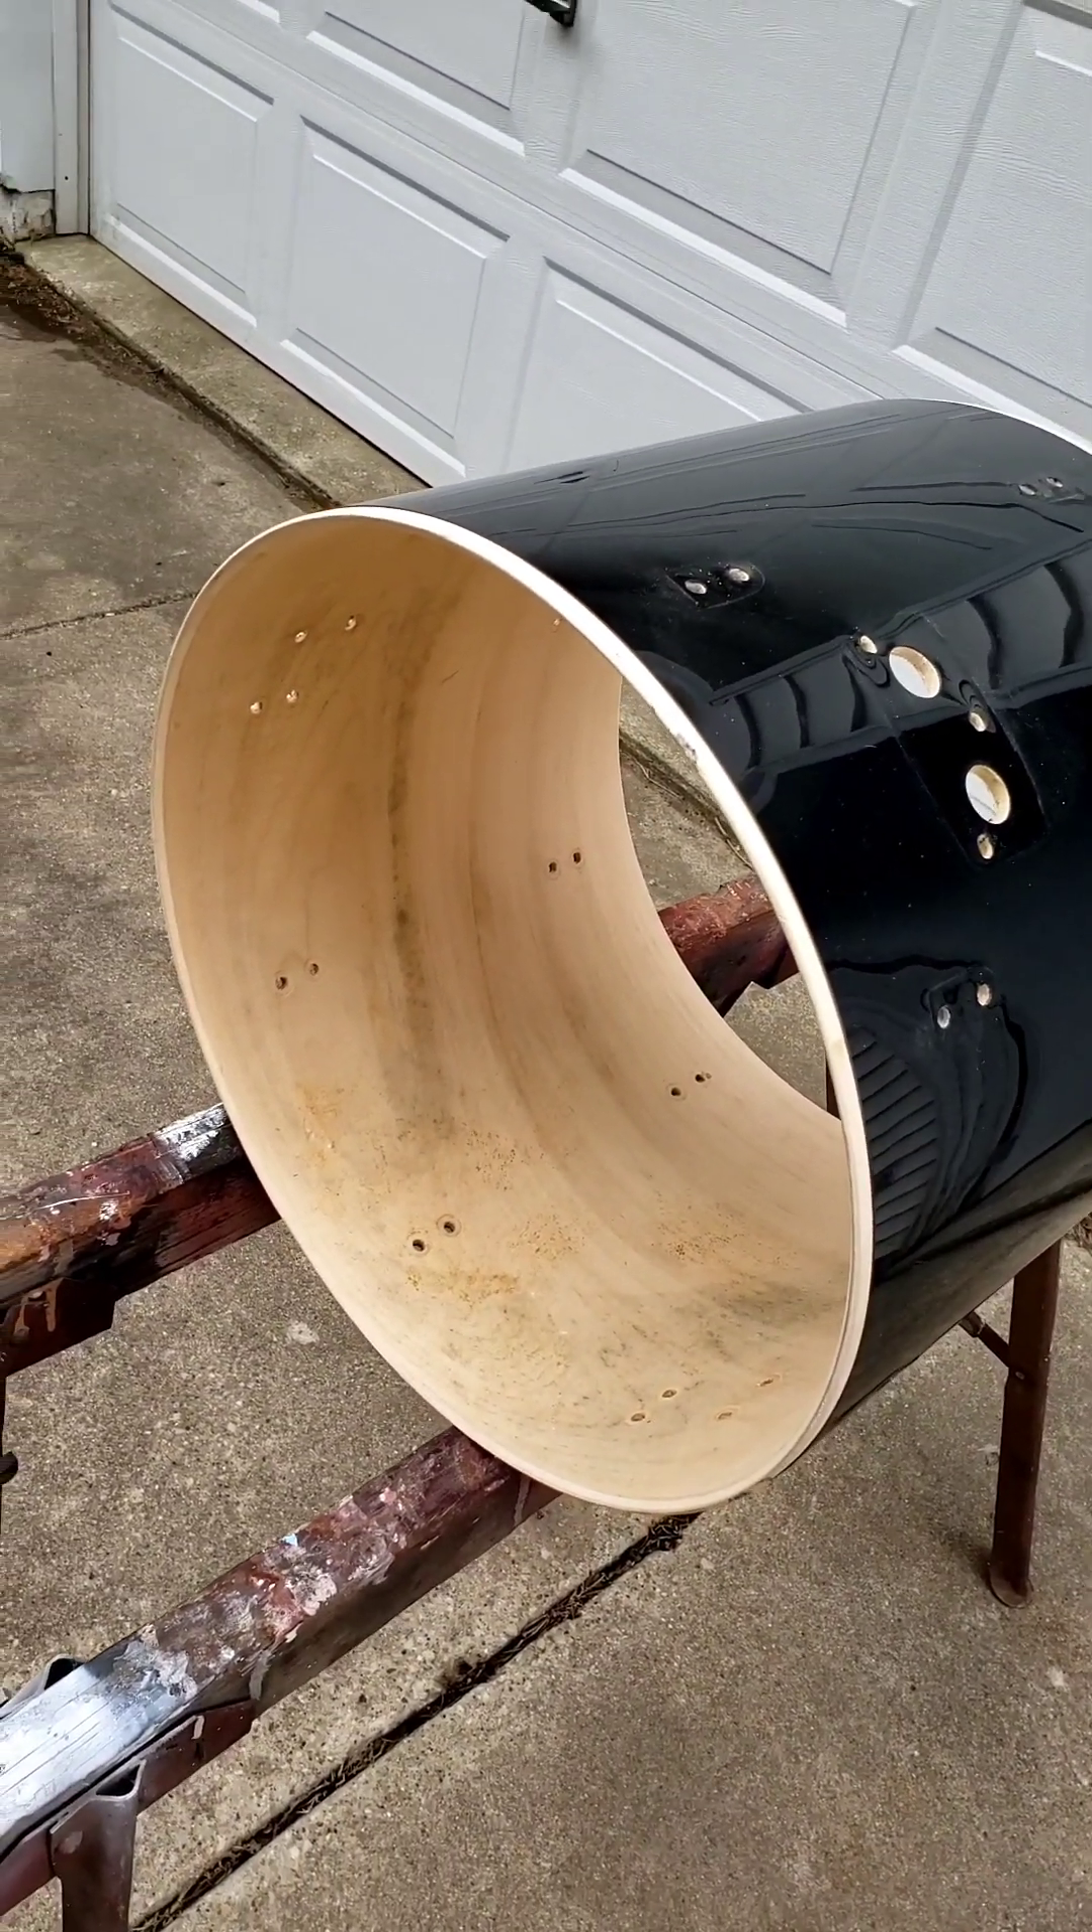So you can see I've taken all the hardware off the drum, and I got it outside on a couple of horses, because since we're going to do some sanding, you don't want to do that indoors.